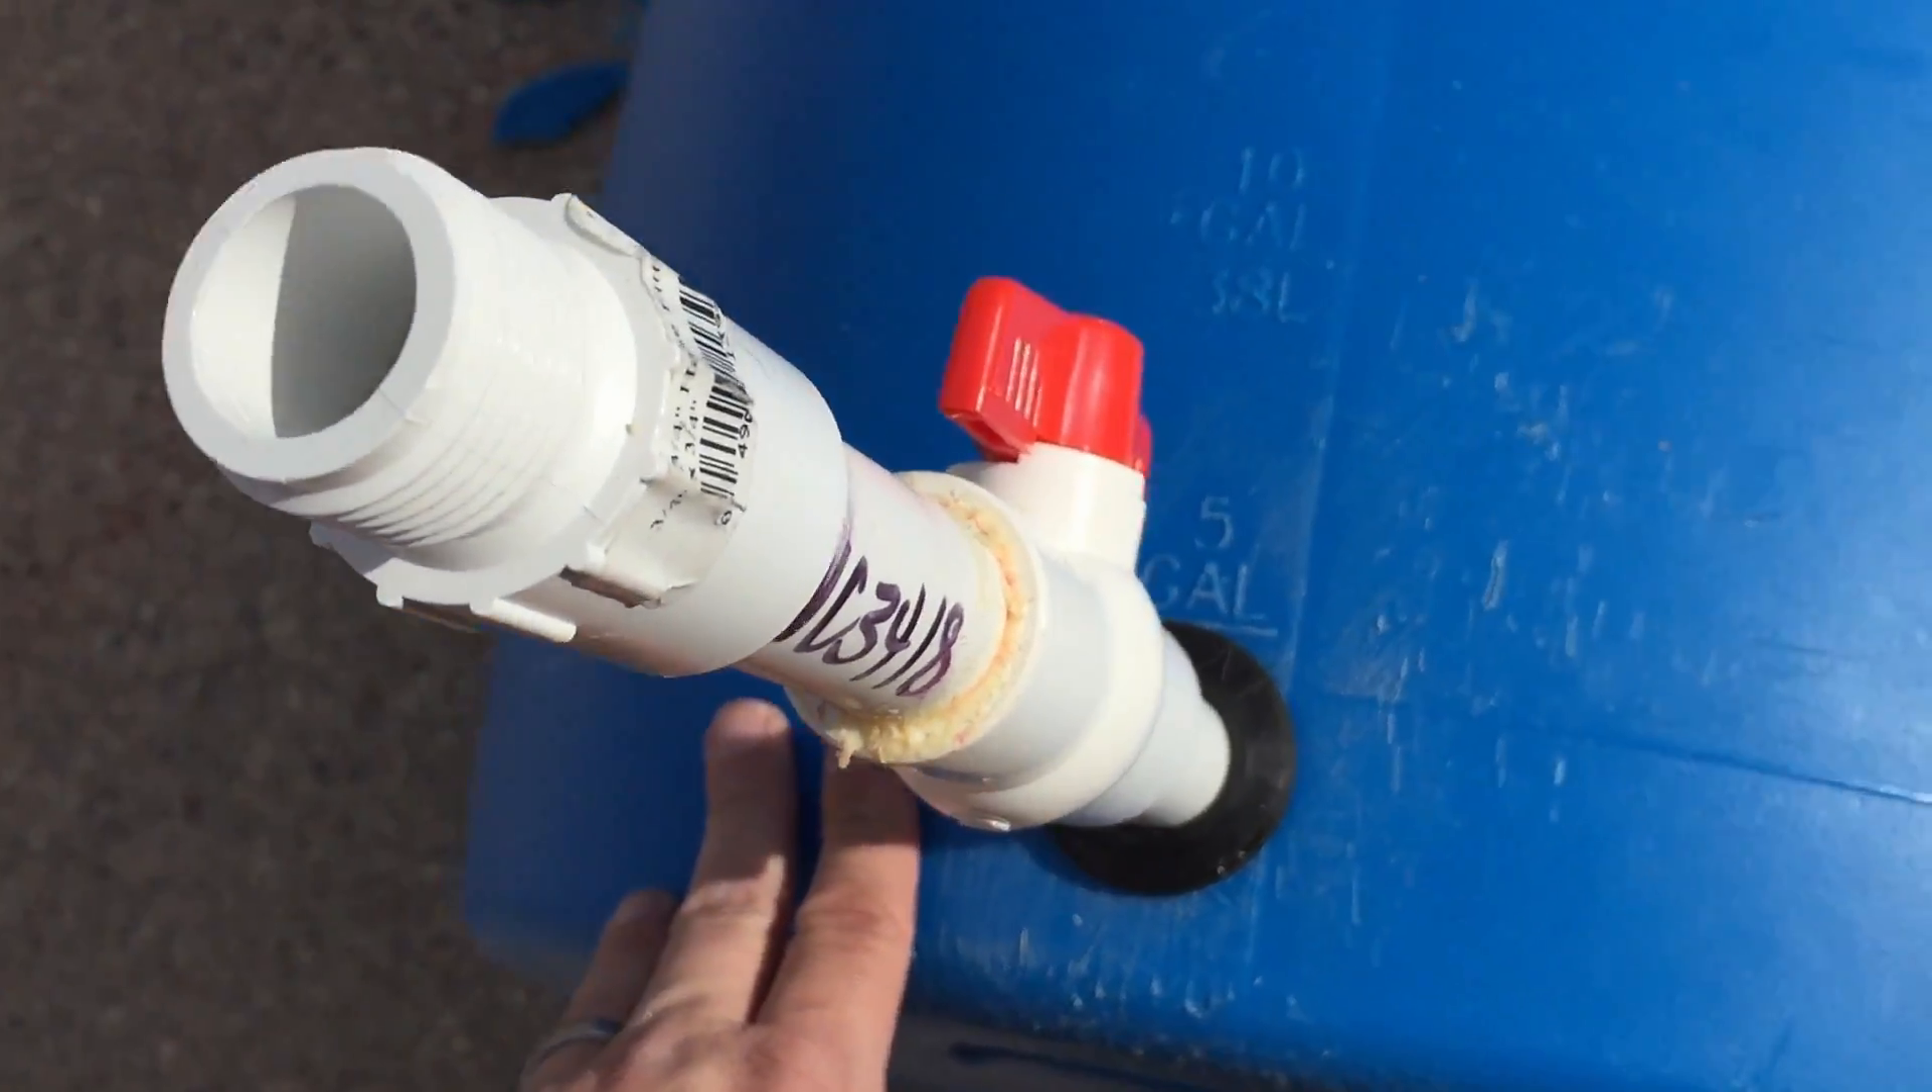You can see how the pipe now fits right inside that barrel.